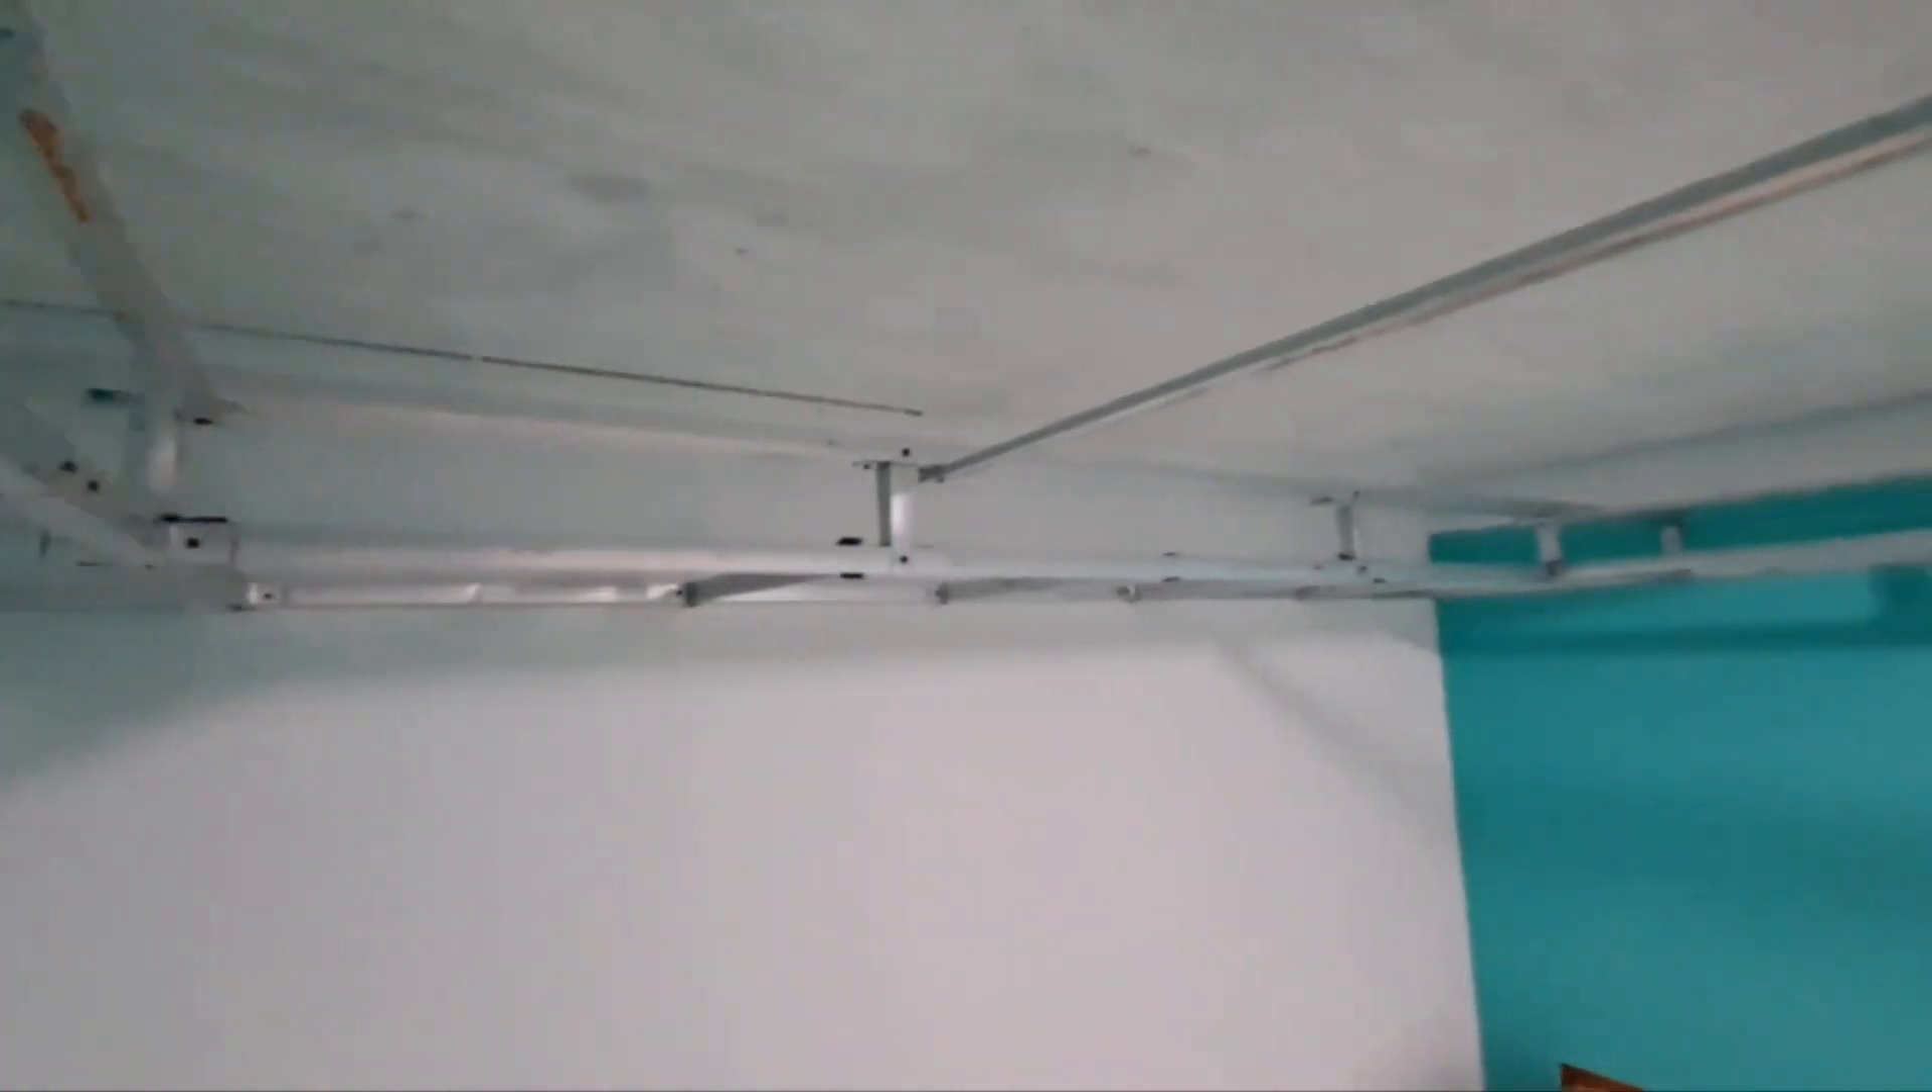Jadi bisa teman-teman lihat disini palangnya sudah terpasang disini.